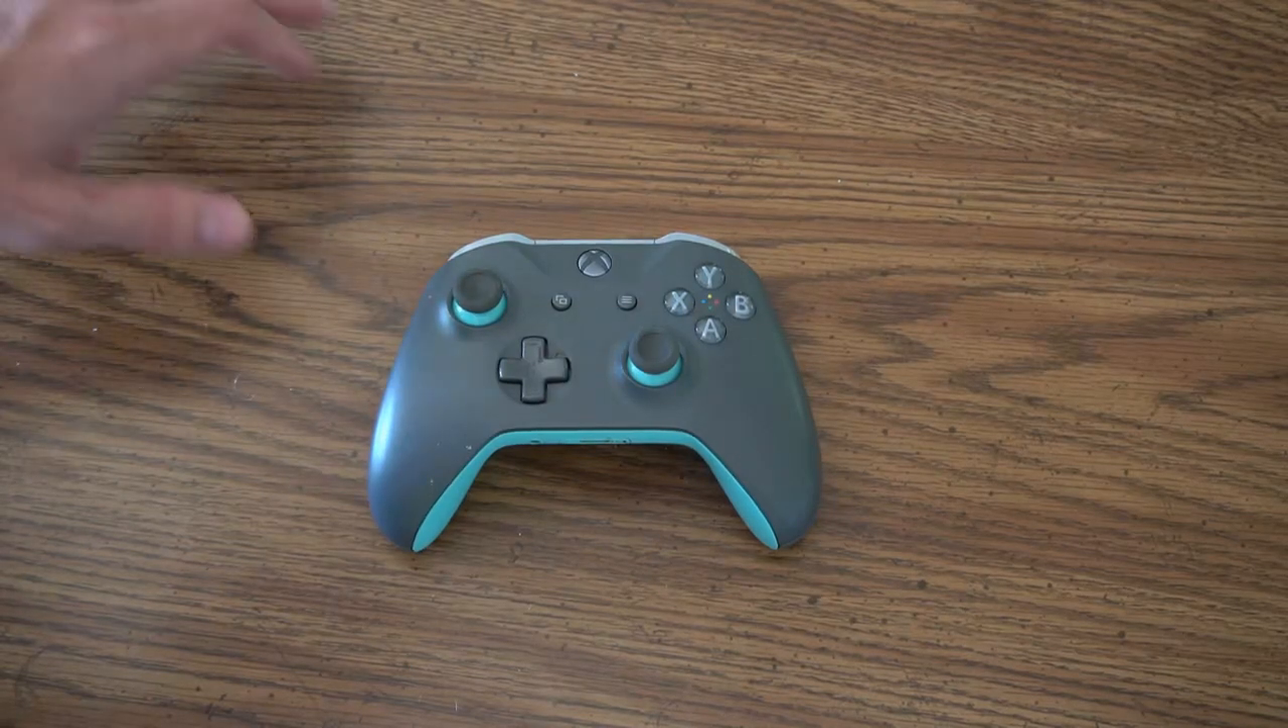And now your controller is put together.